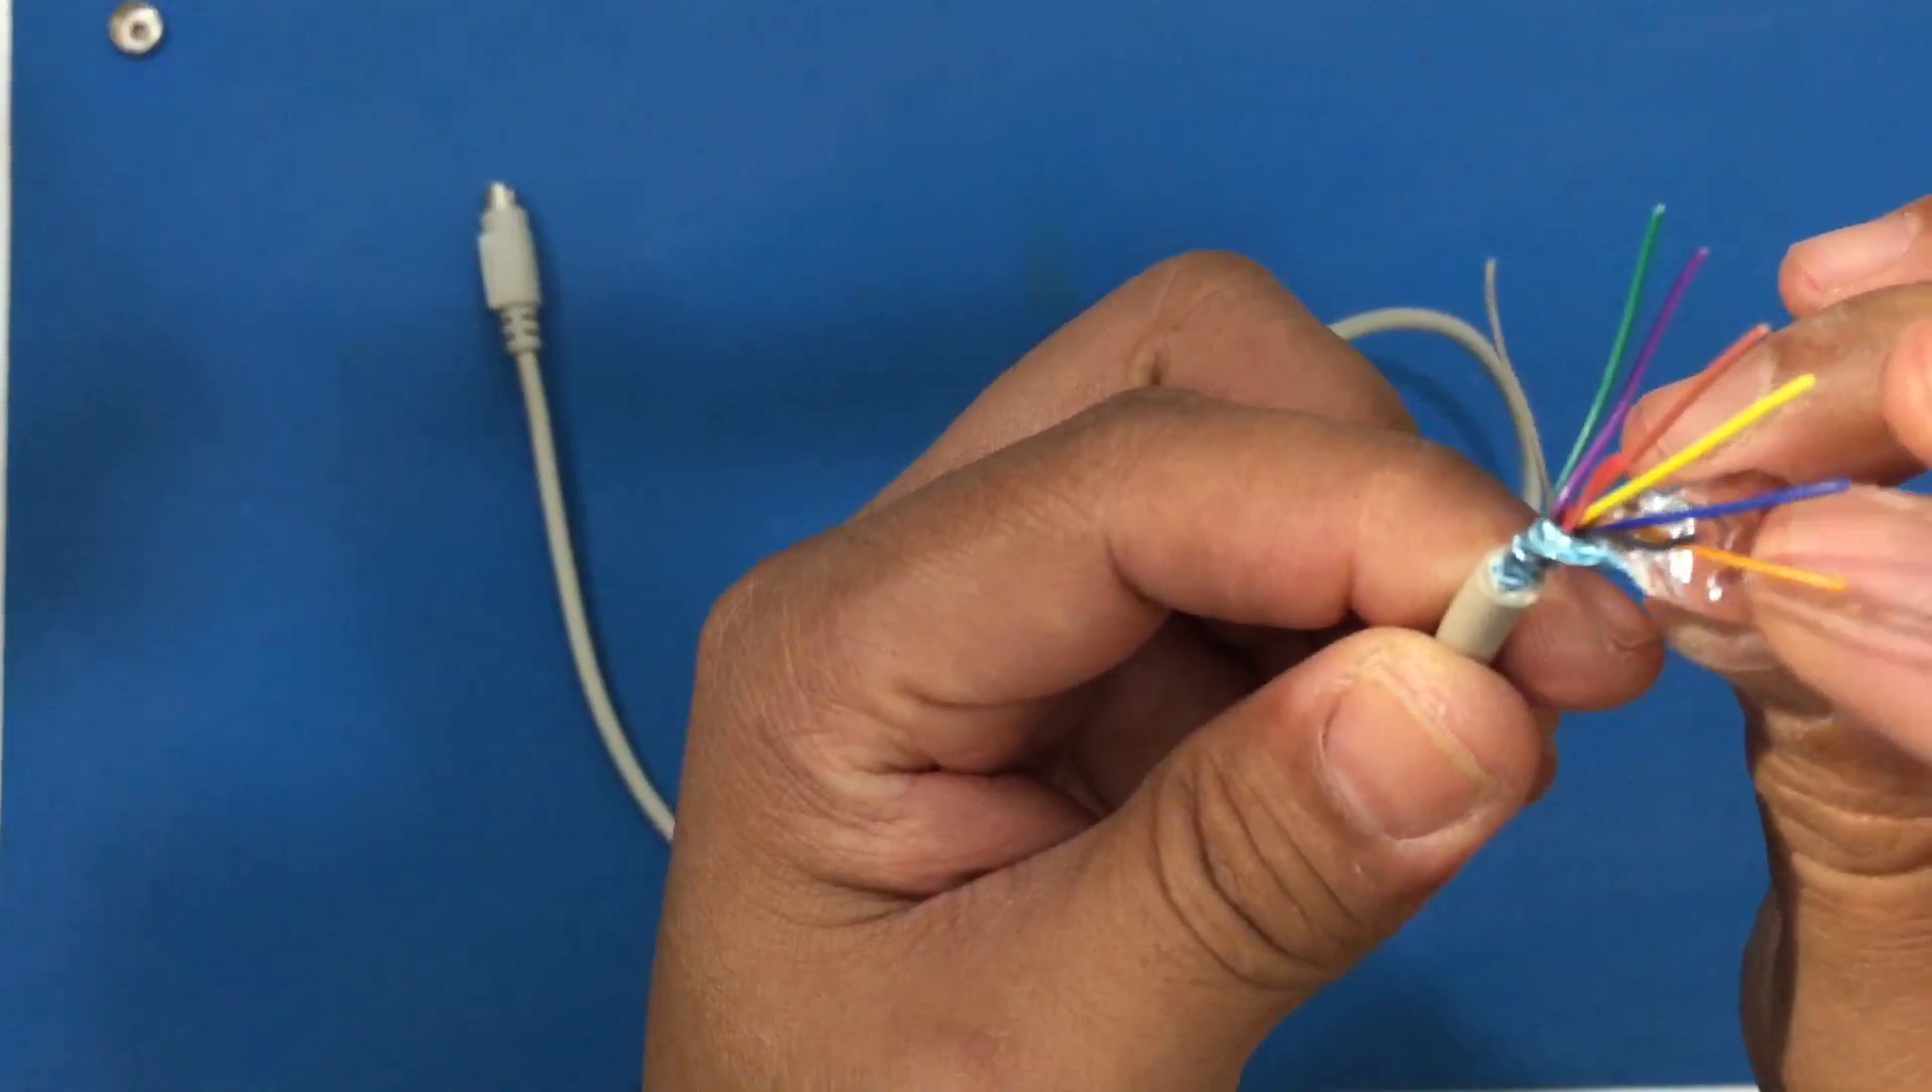You can see here I peeled back the shield and see just how skinny the gauge is for the wires.